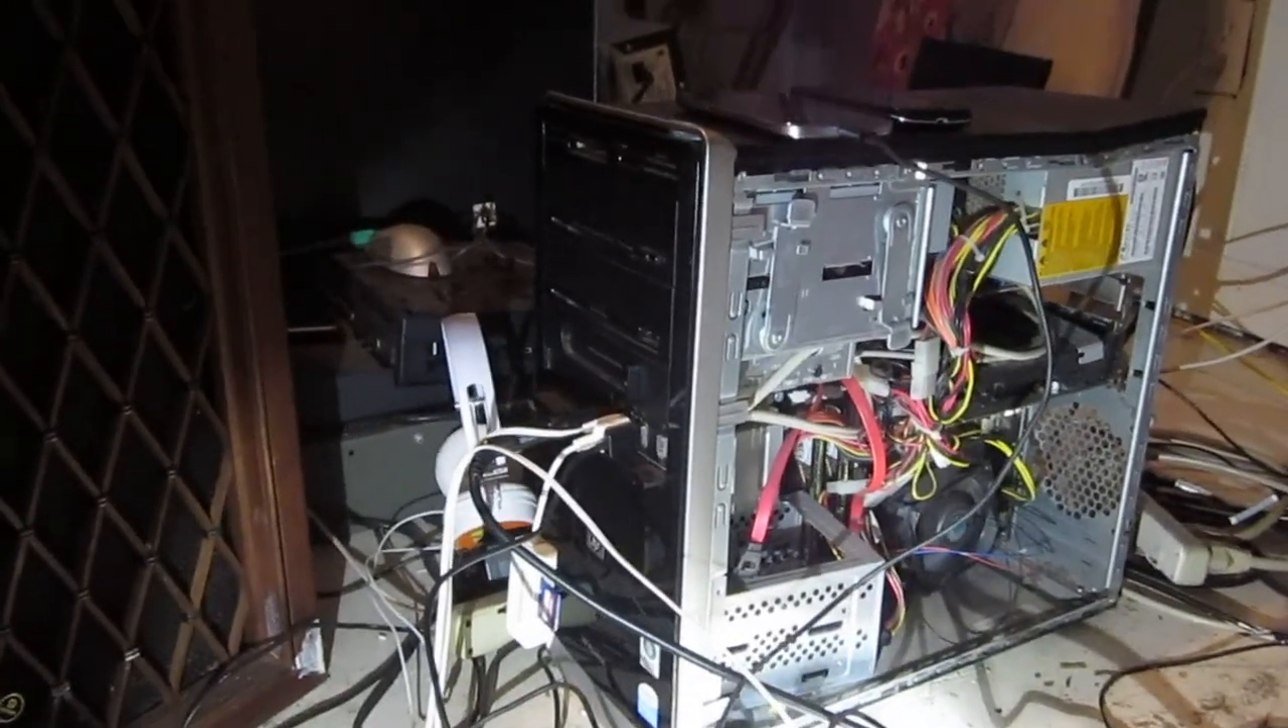I have the side panel removed here.